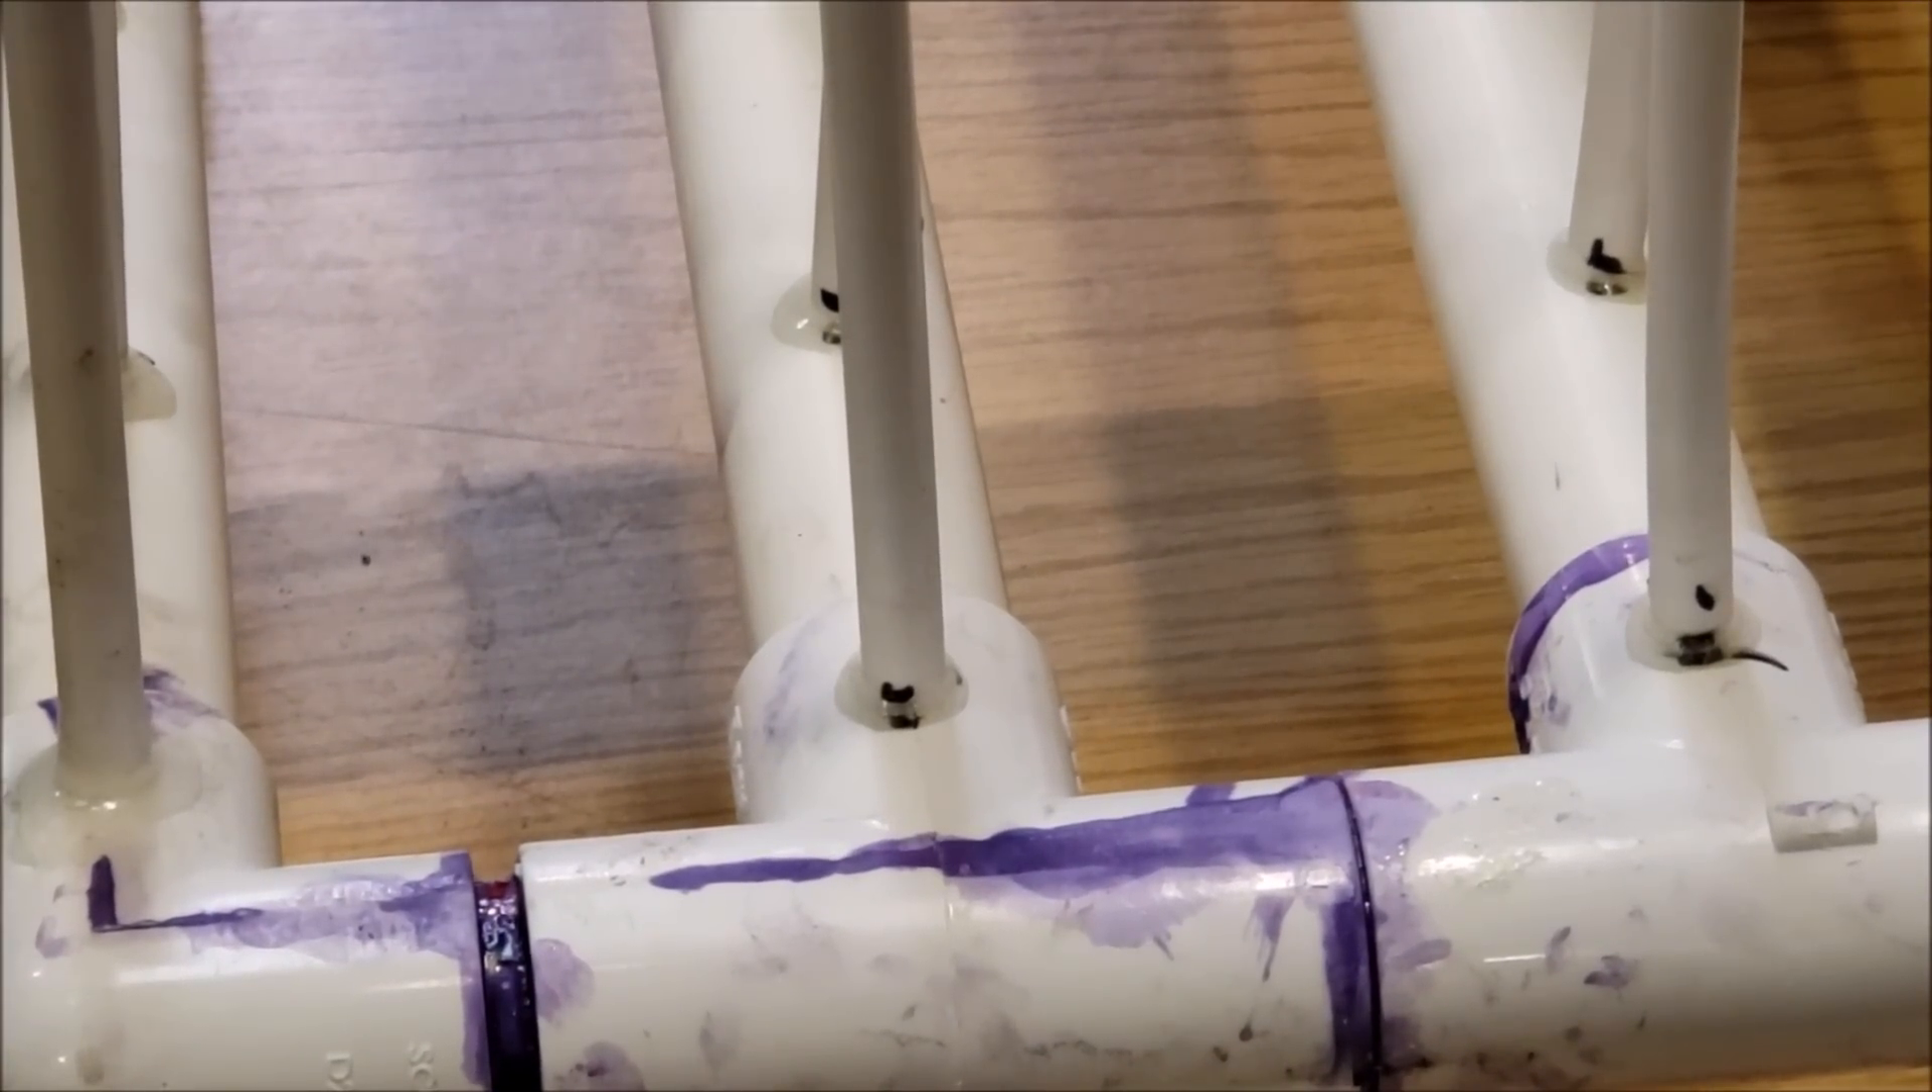Um each of the pins are glued into the 5 16 inch holes with some quick set epoxy uh just your basic harbor freight quick set epoxy.